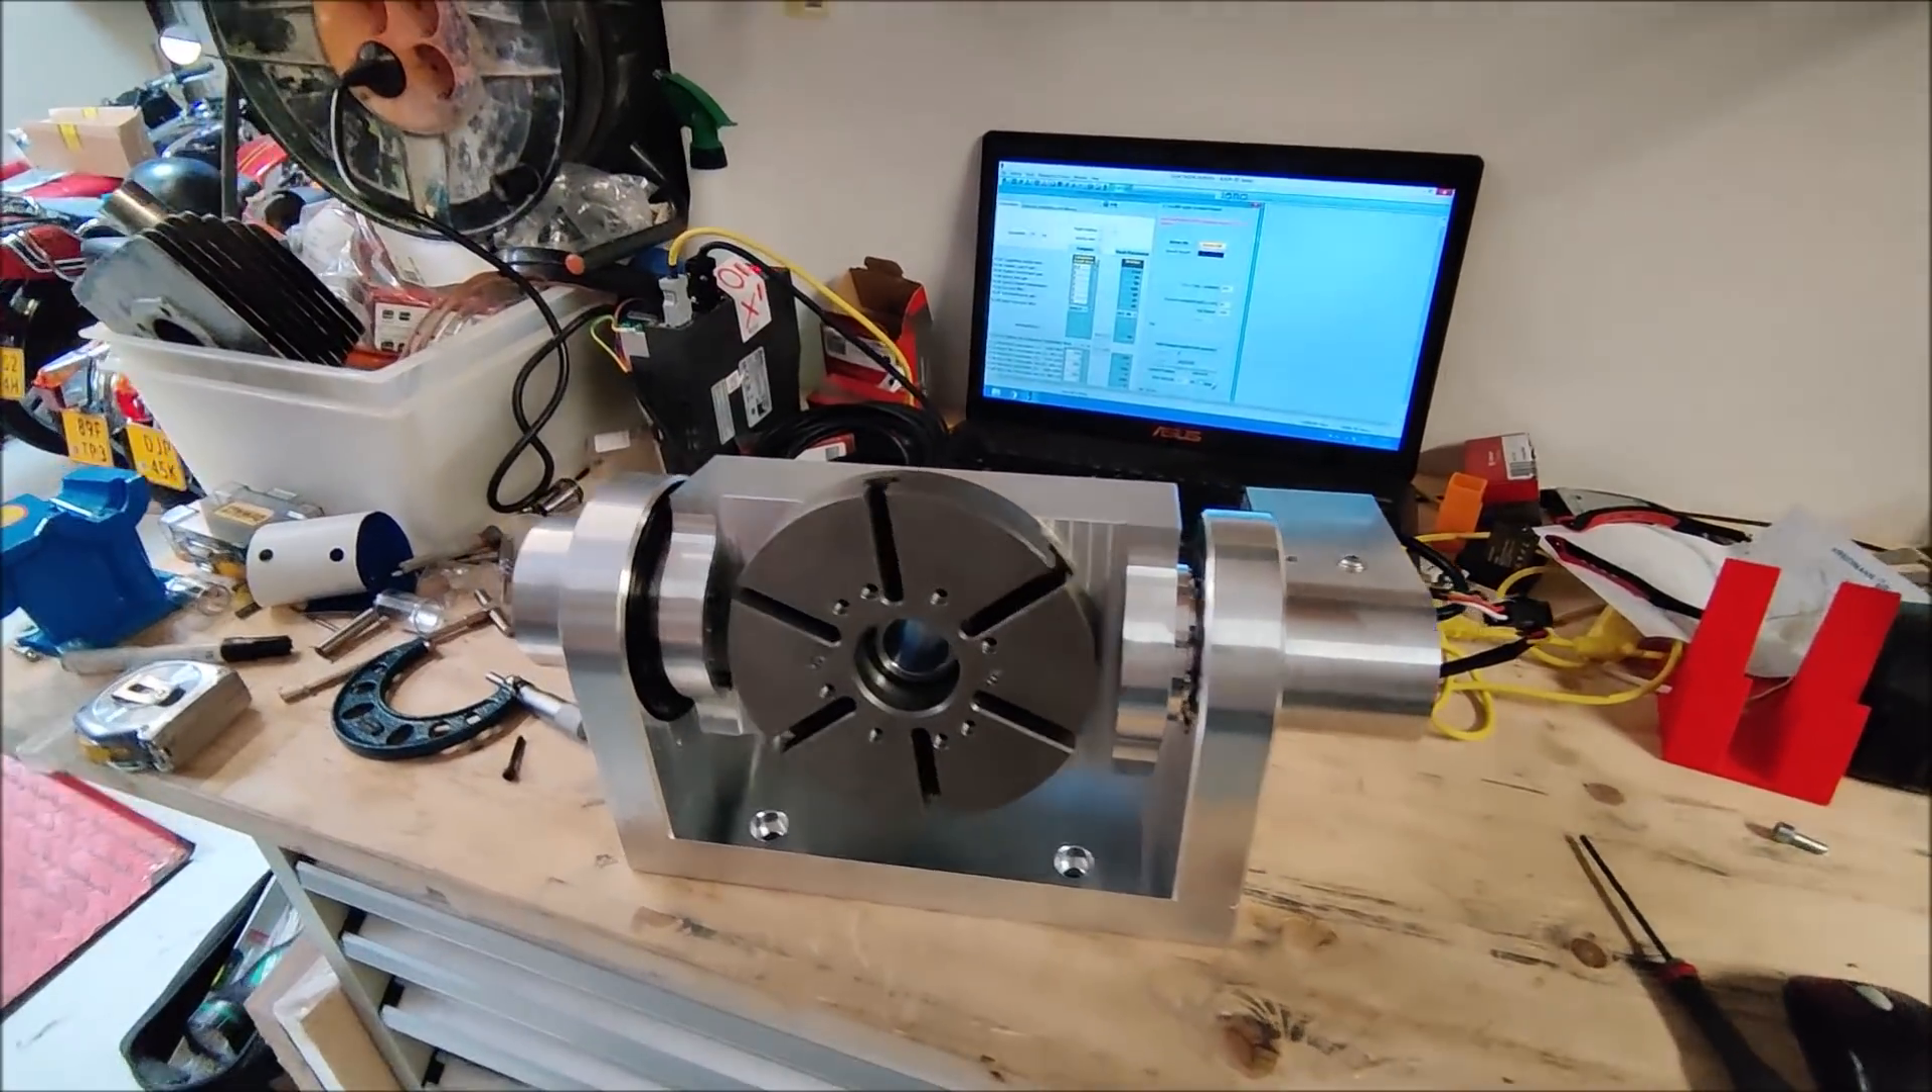So this is how it looks like when the table is mounted on the trunnion.